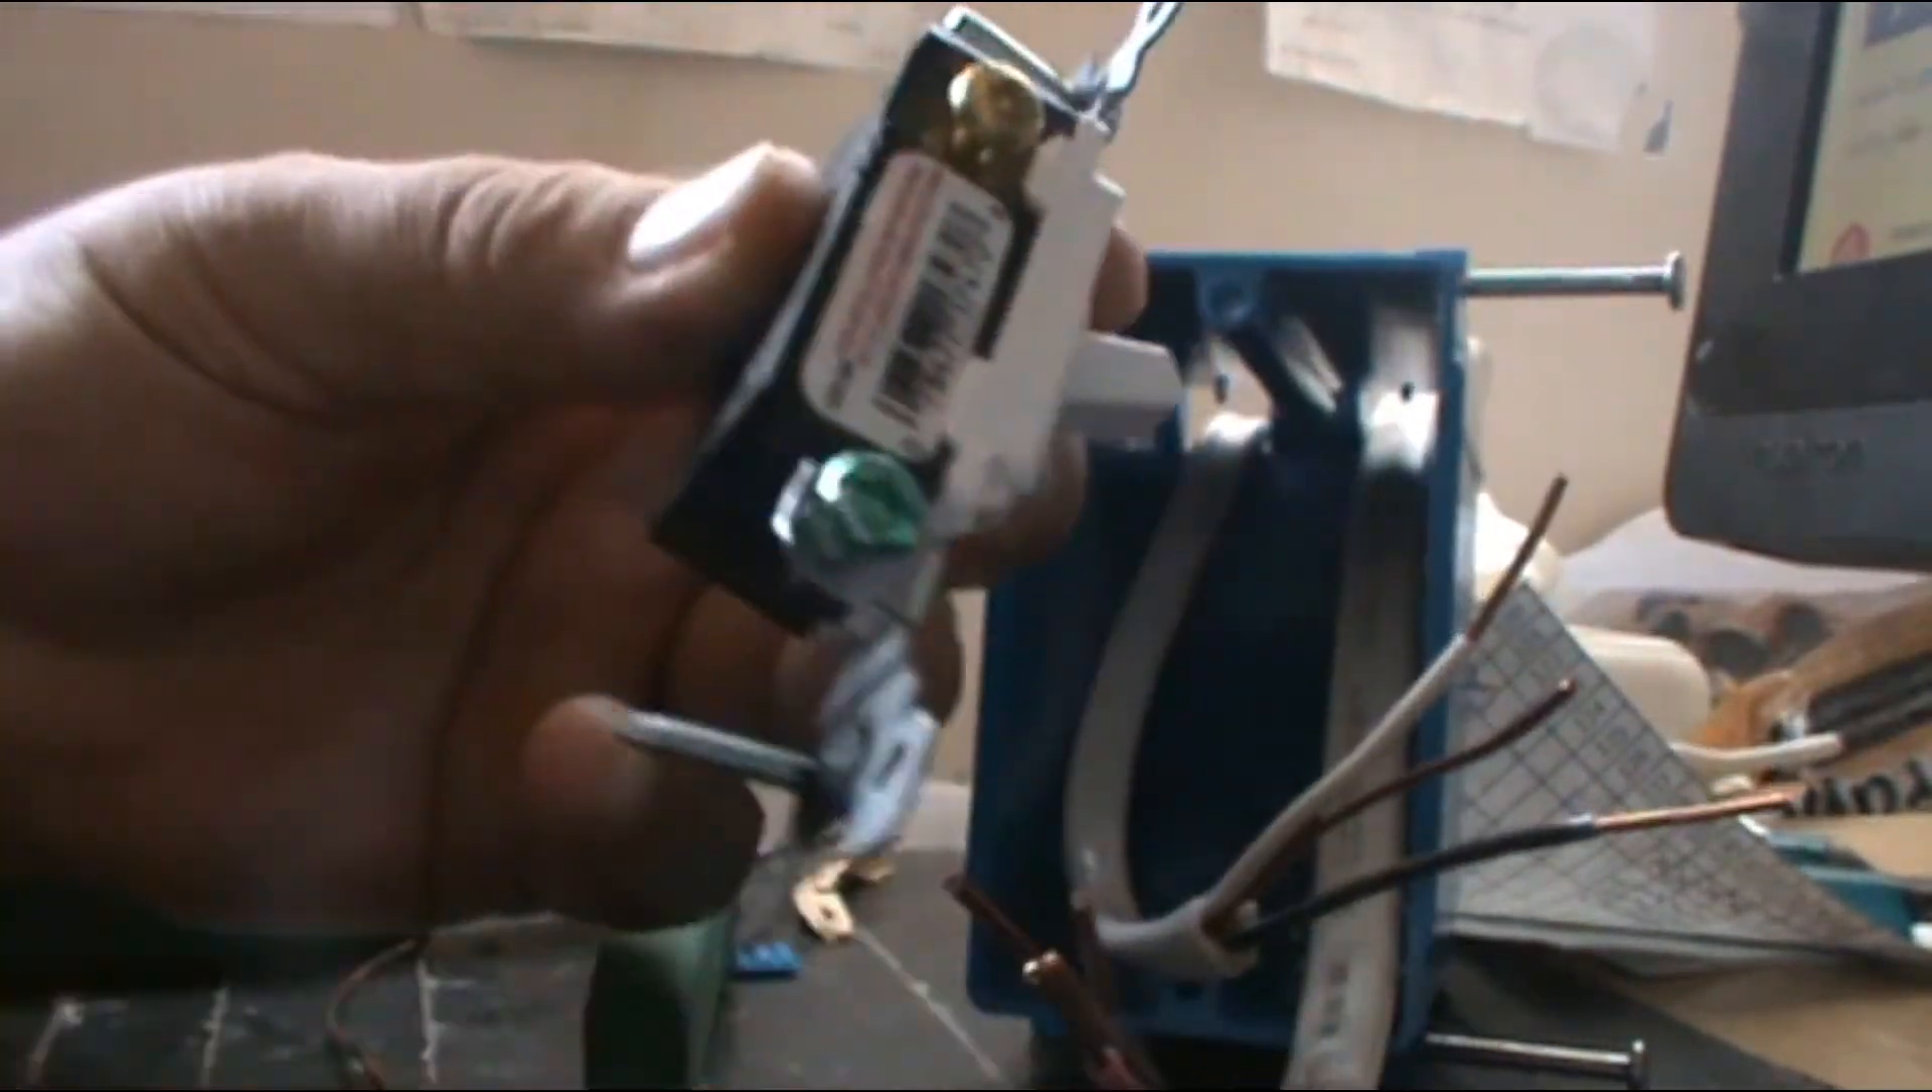All right so we got all the wires in here and this is the switch.